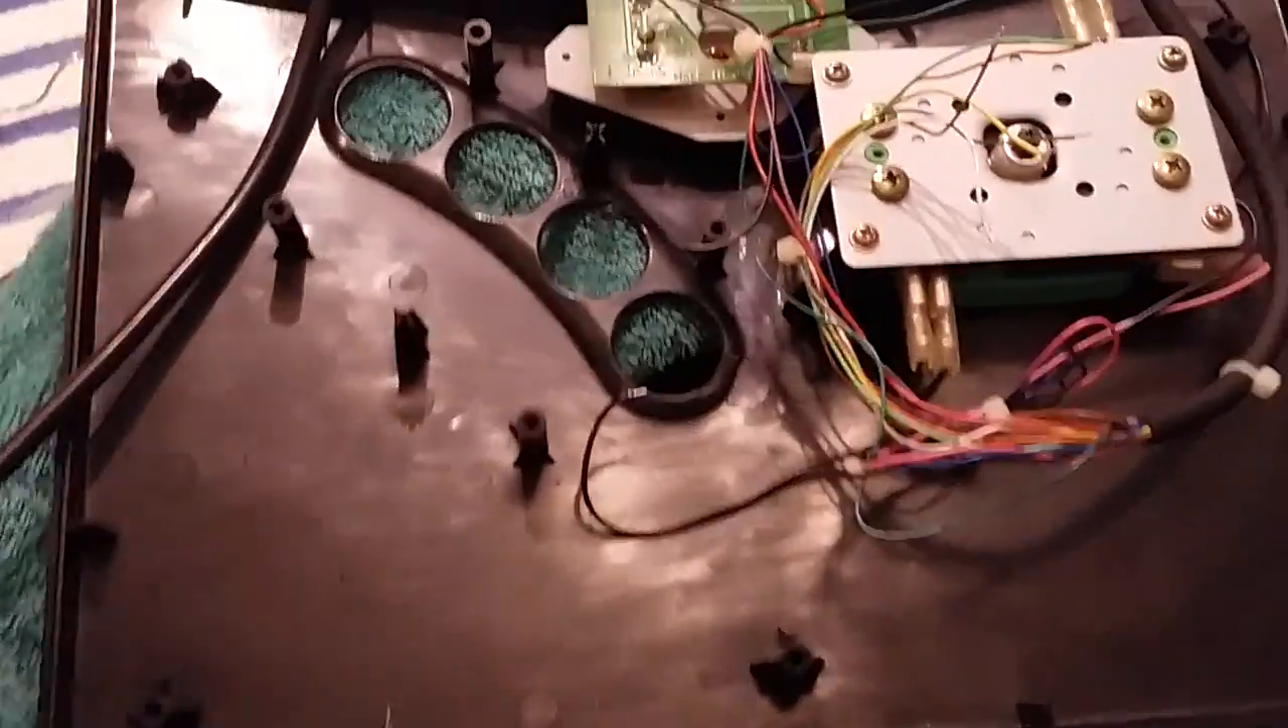I have the buttons removed. Uh... The button assembly removed.